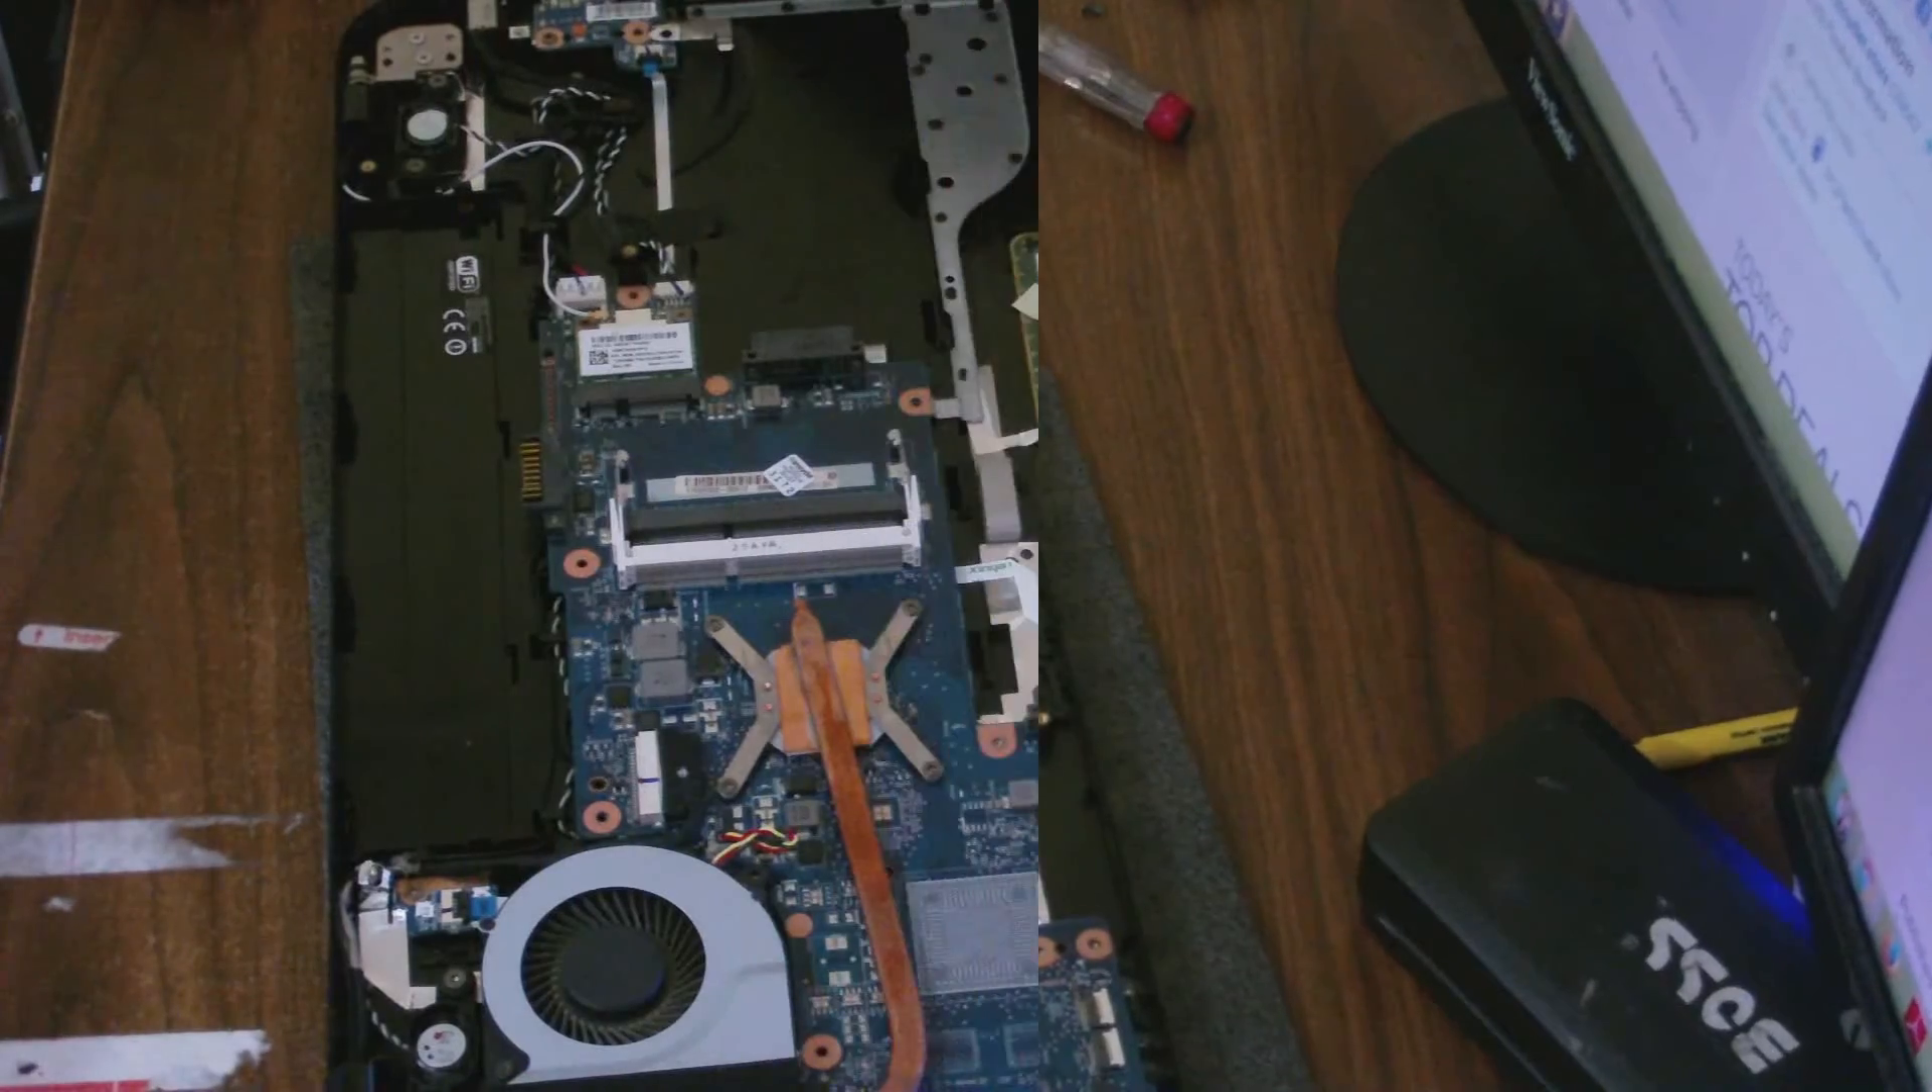I've gone ahead and removed the cover.